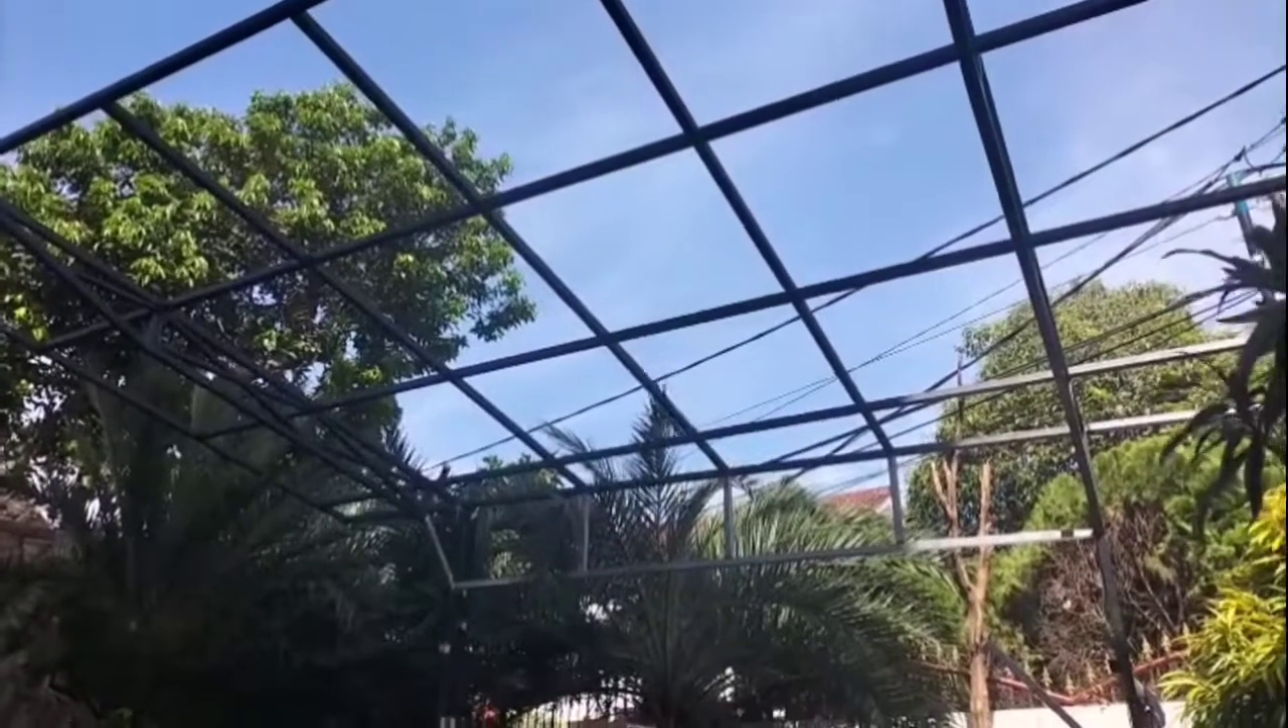Ini rangka kanopinya sudah terpasang ya.